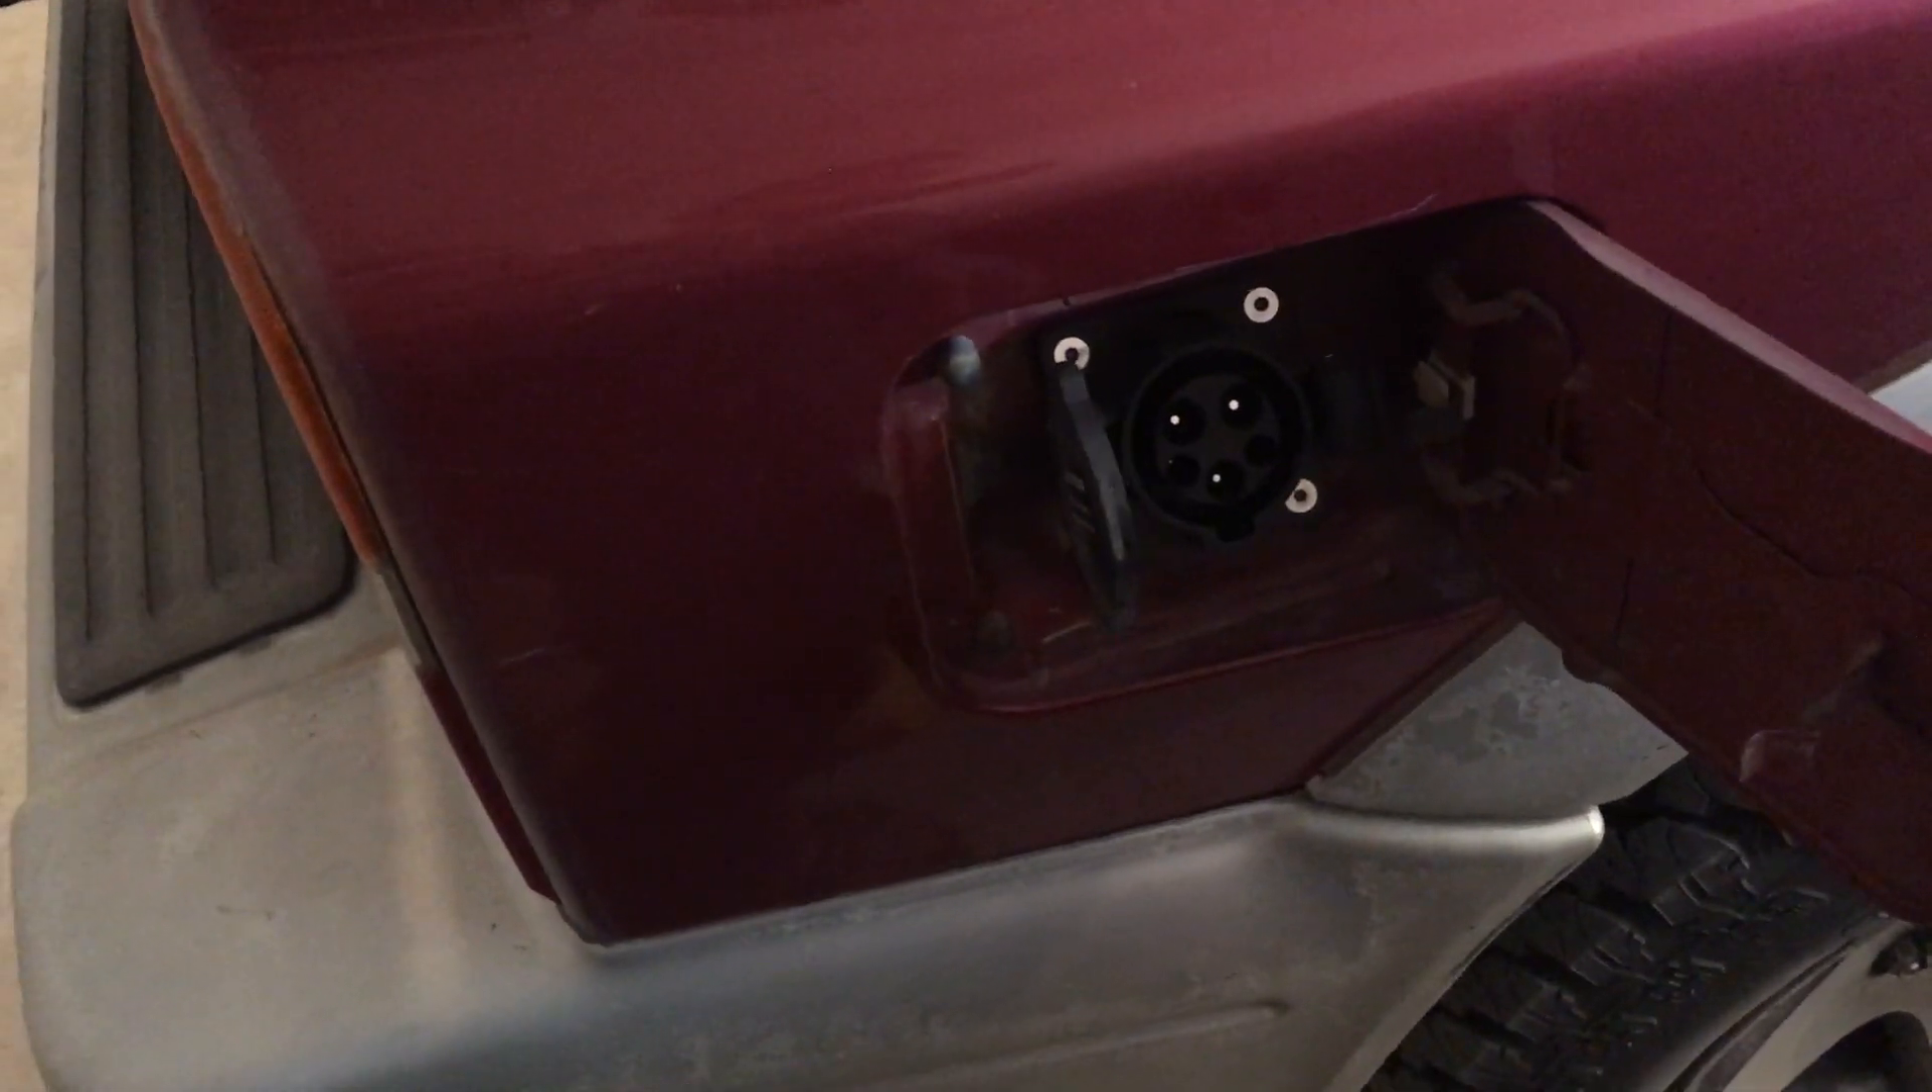The charge port just happened to fit perfectly into the existing gas door and you'll see that is a standard J1772 charge port.